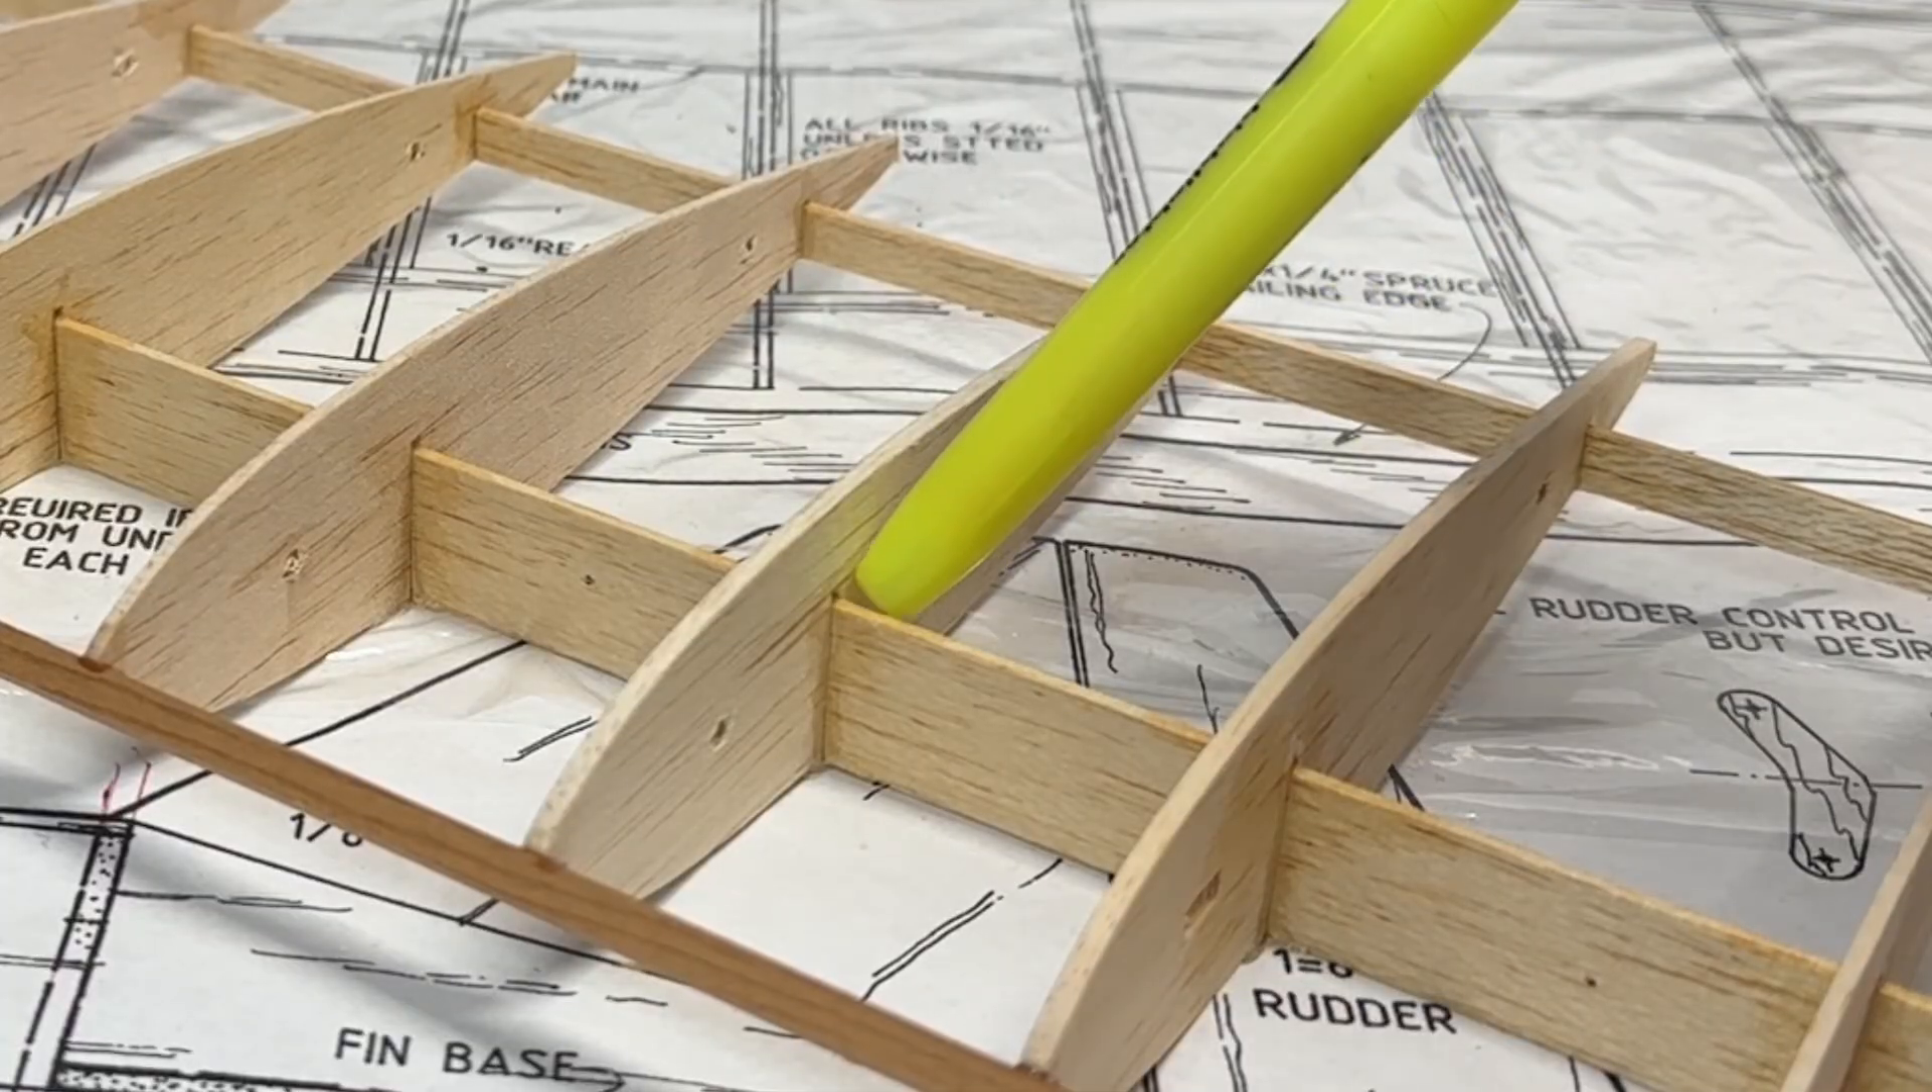So if we look at the spar, the main spar here and the rear spar here. These were supposed to extend all the way up to the top of the rib in both cases.